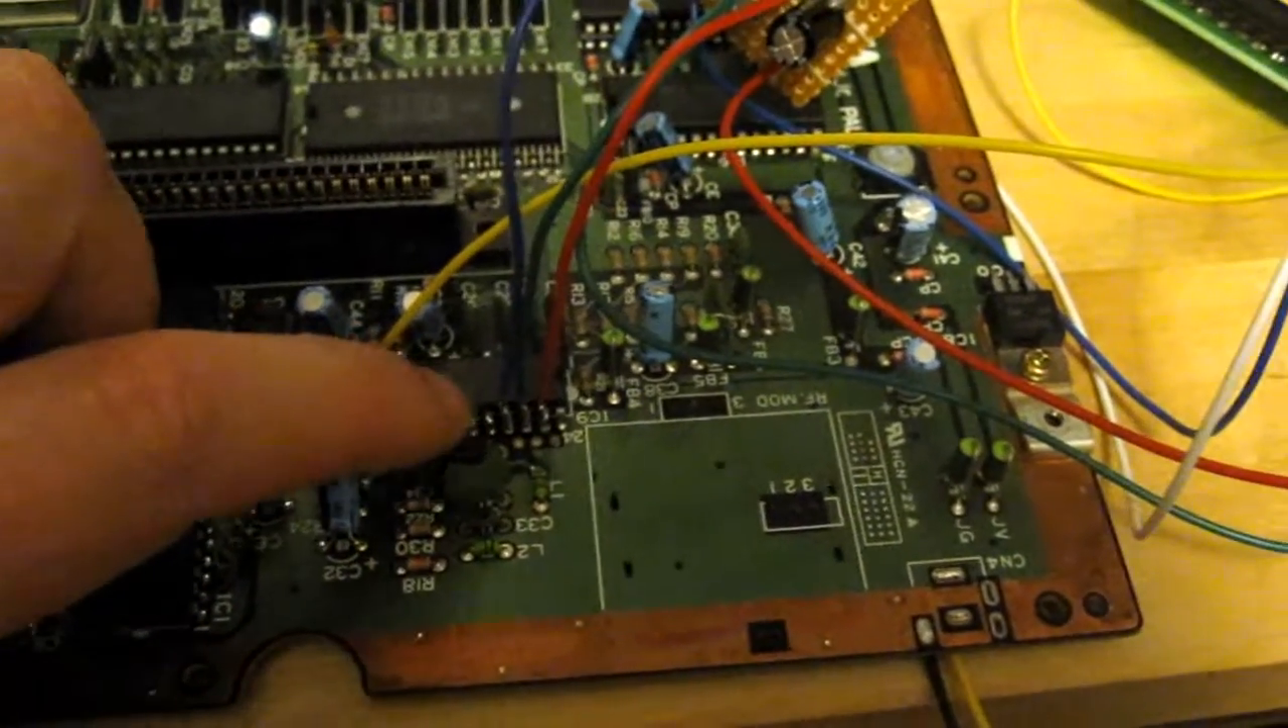And as you can see here I have some of the wires hooked up.